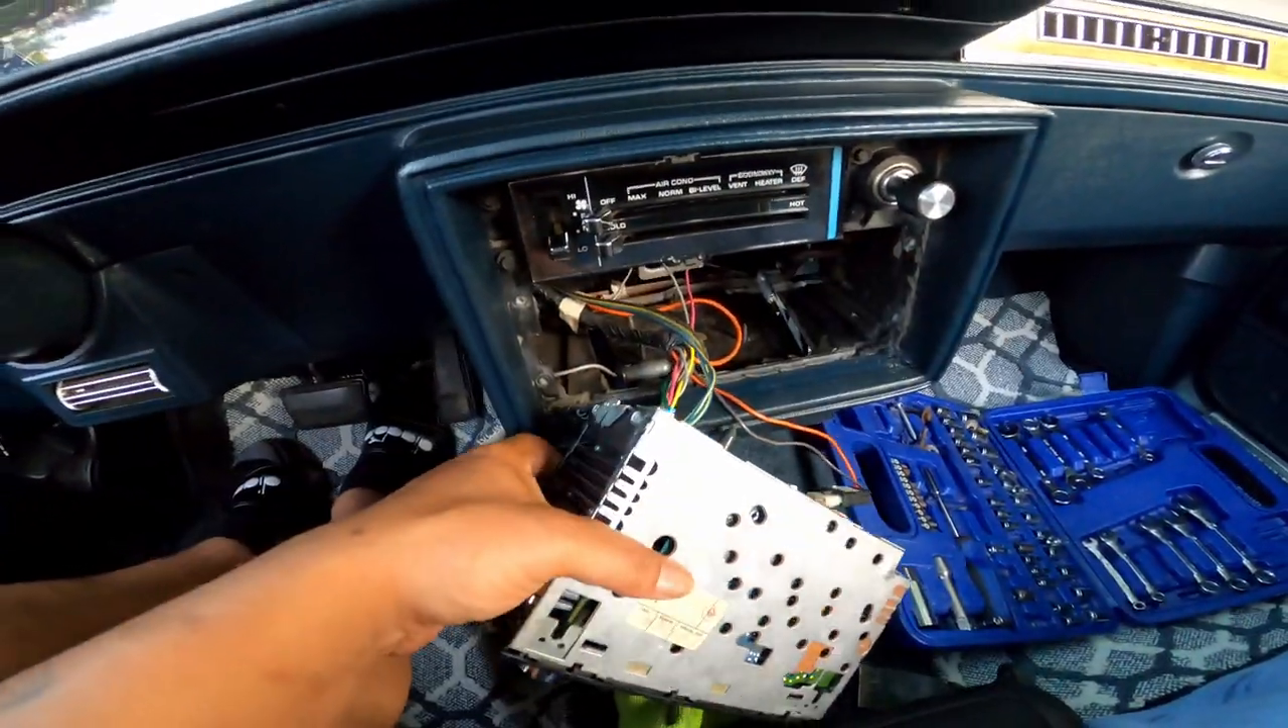Okay guys, so we removed the four screws and pulled the radio out.